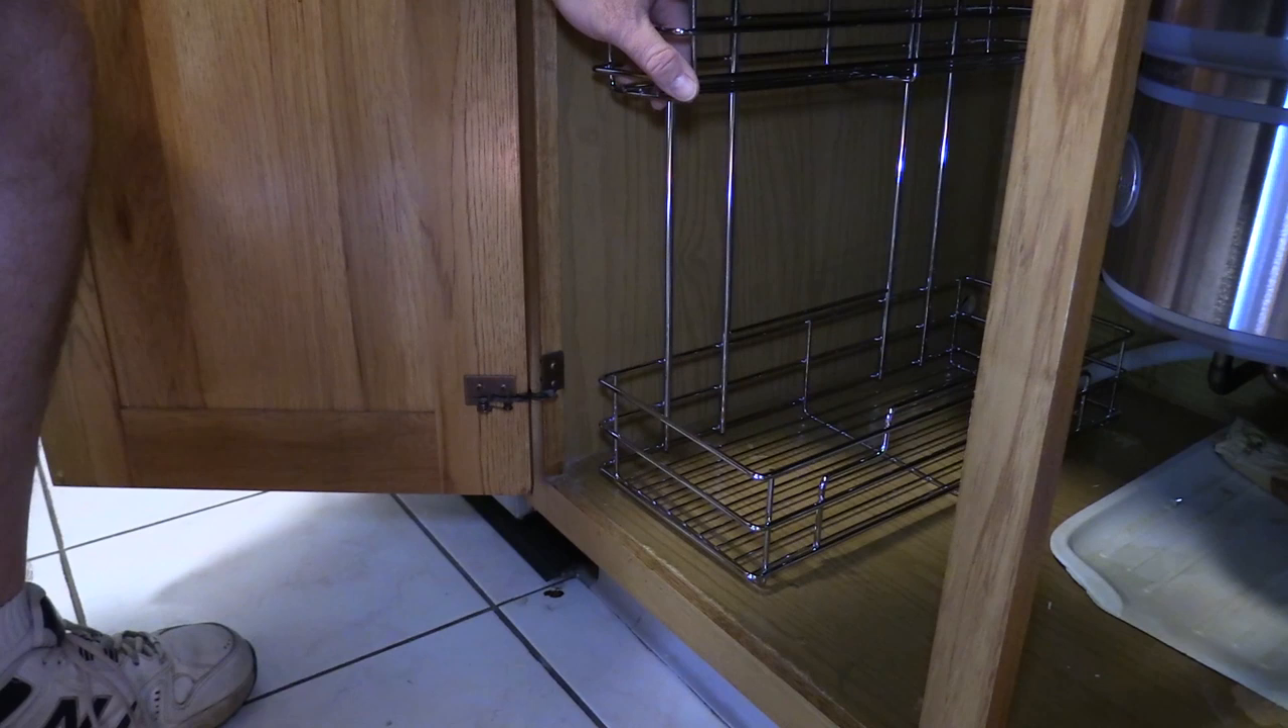So I'm going to set the cage in here just to make sure there is enough room. And there does appear to be enough room in here.